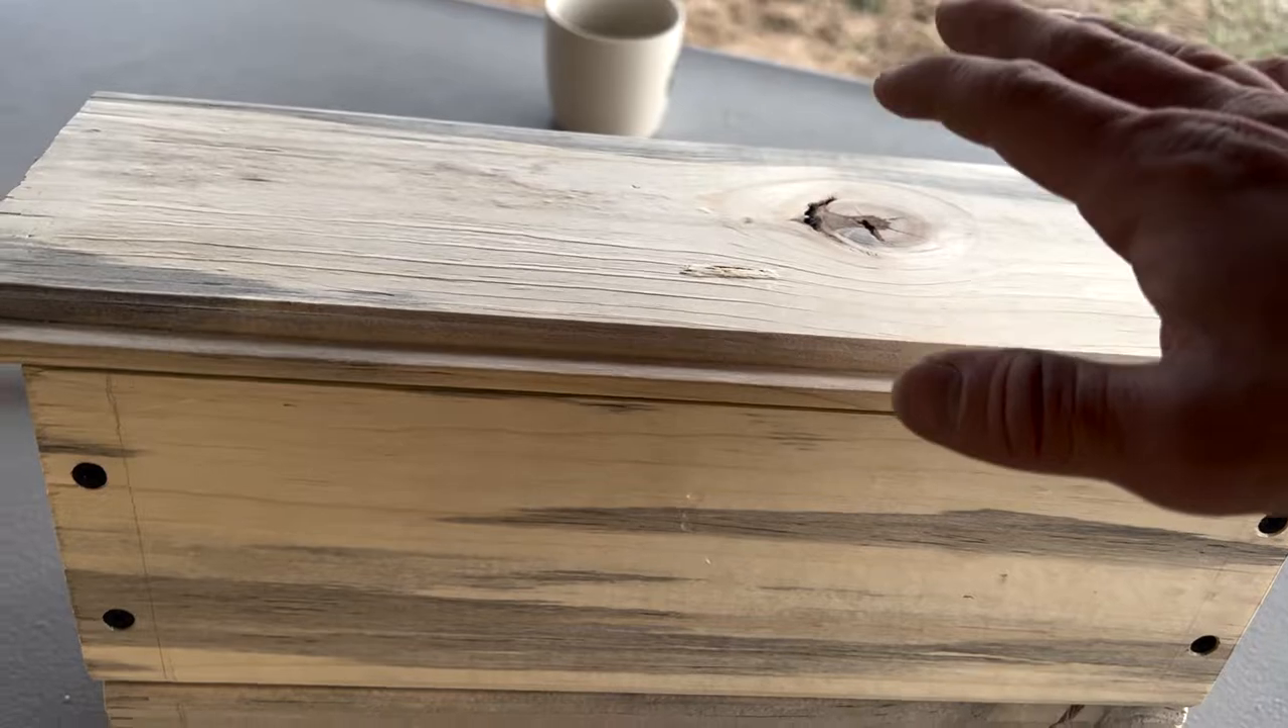All right, I got the lid on here.